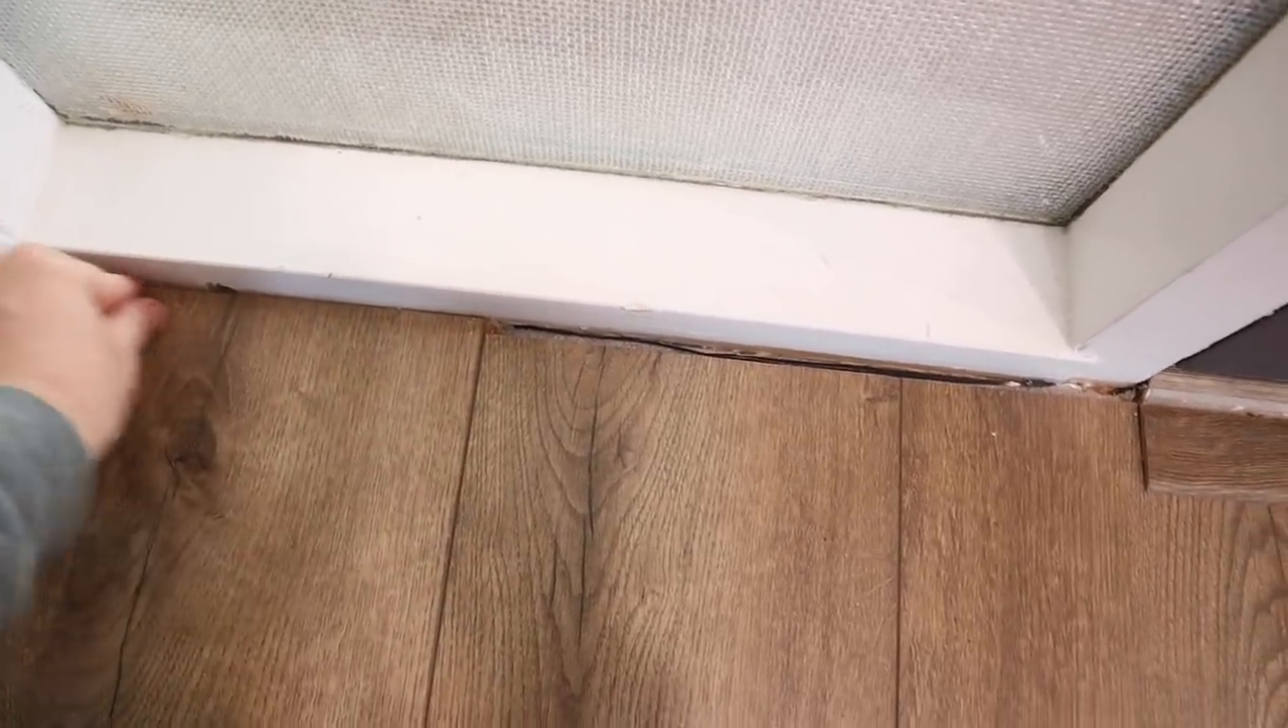So there is this nice little uneven gap here where the flooring meets this window right here.